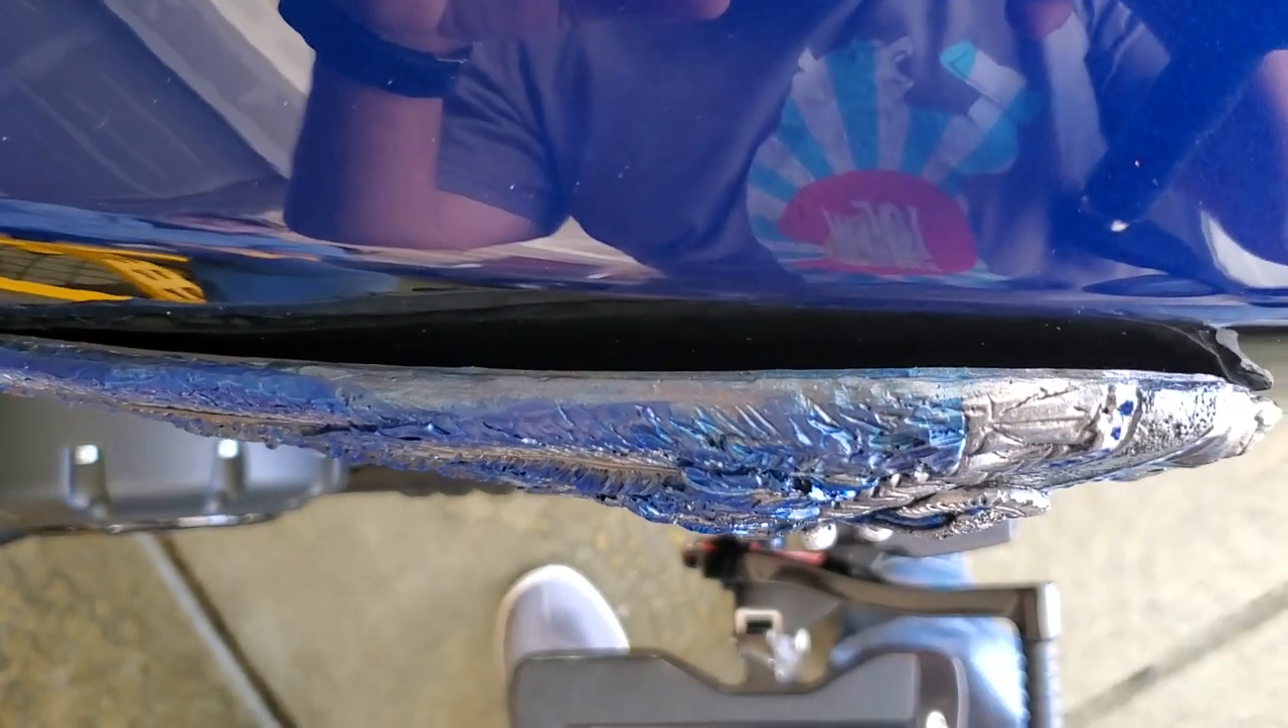So we've got it placed, but we noticed there's a bit of a gap on the top. So the top to bottom curvature isn't matching particularly perfectly.